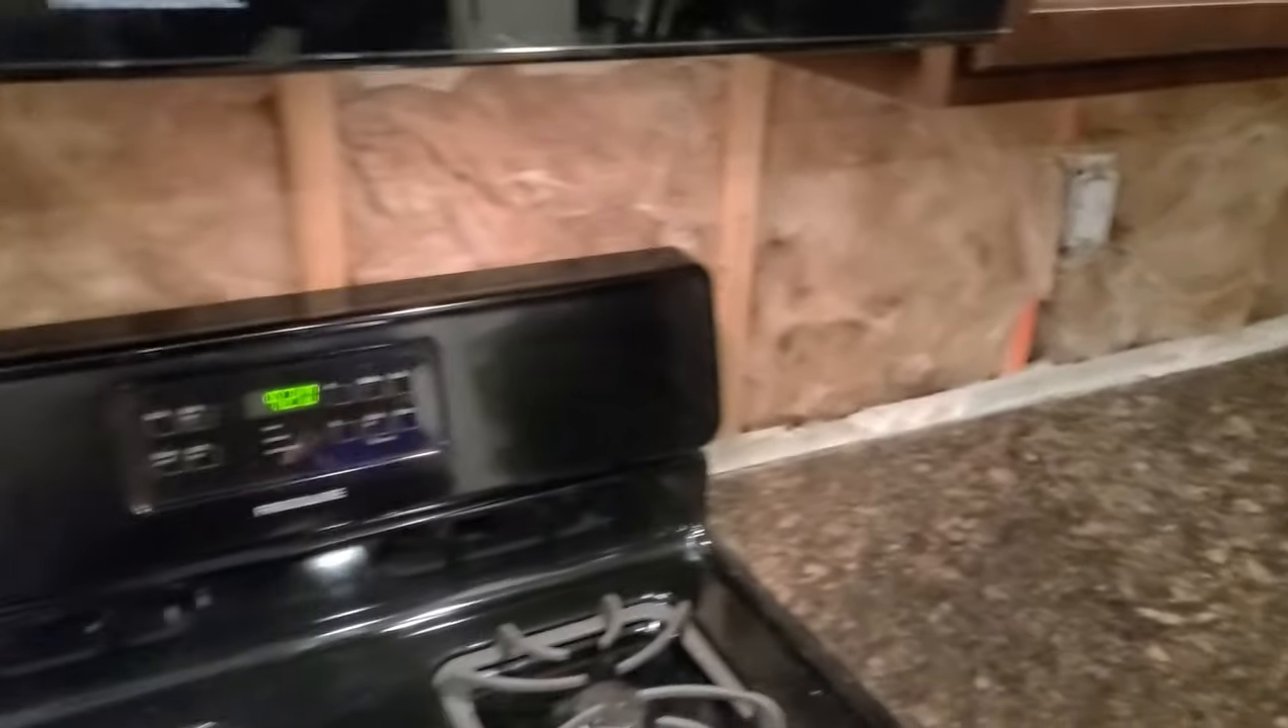Well, there's all the drywall out.